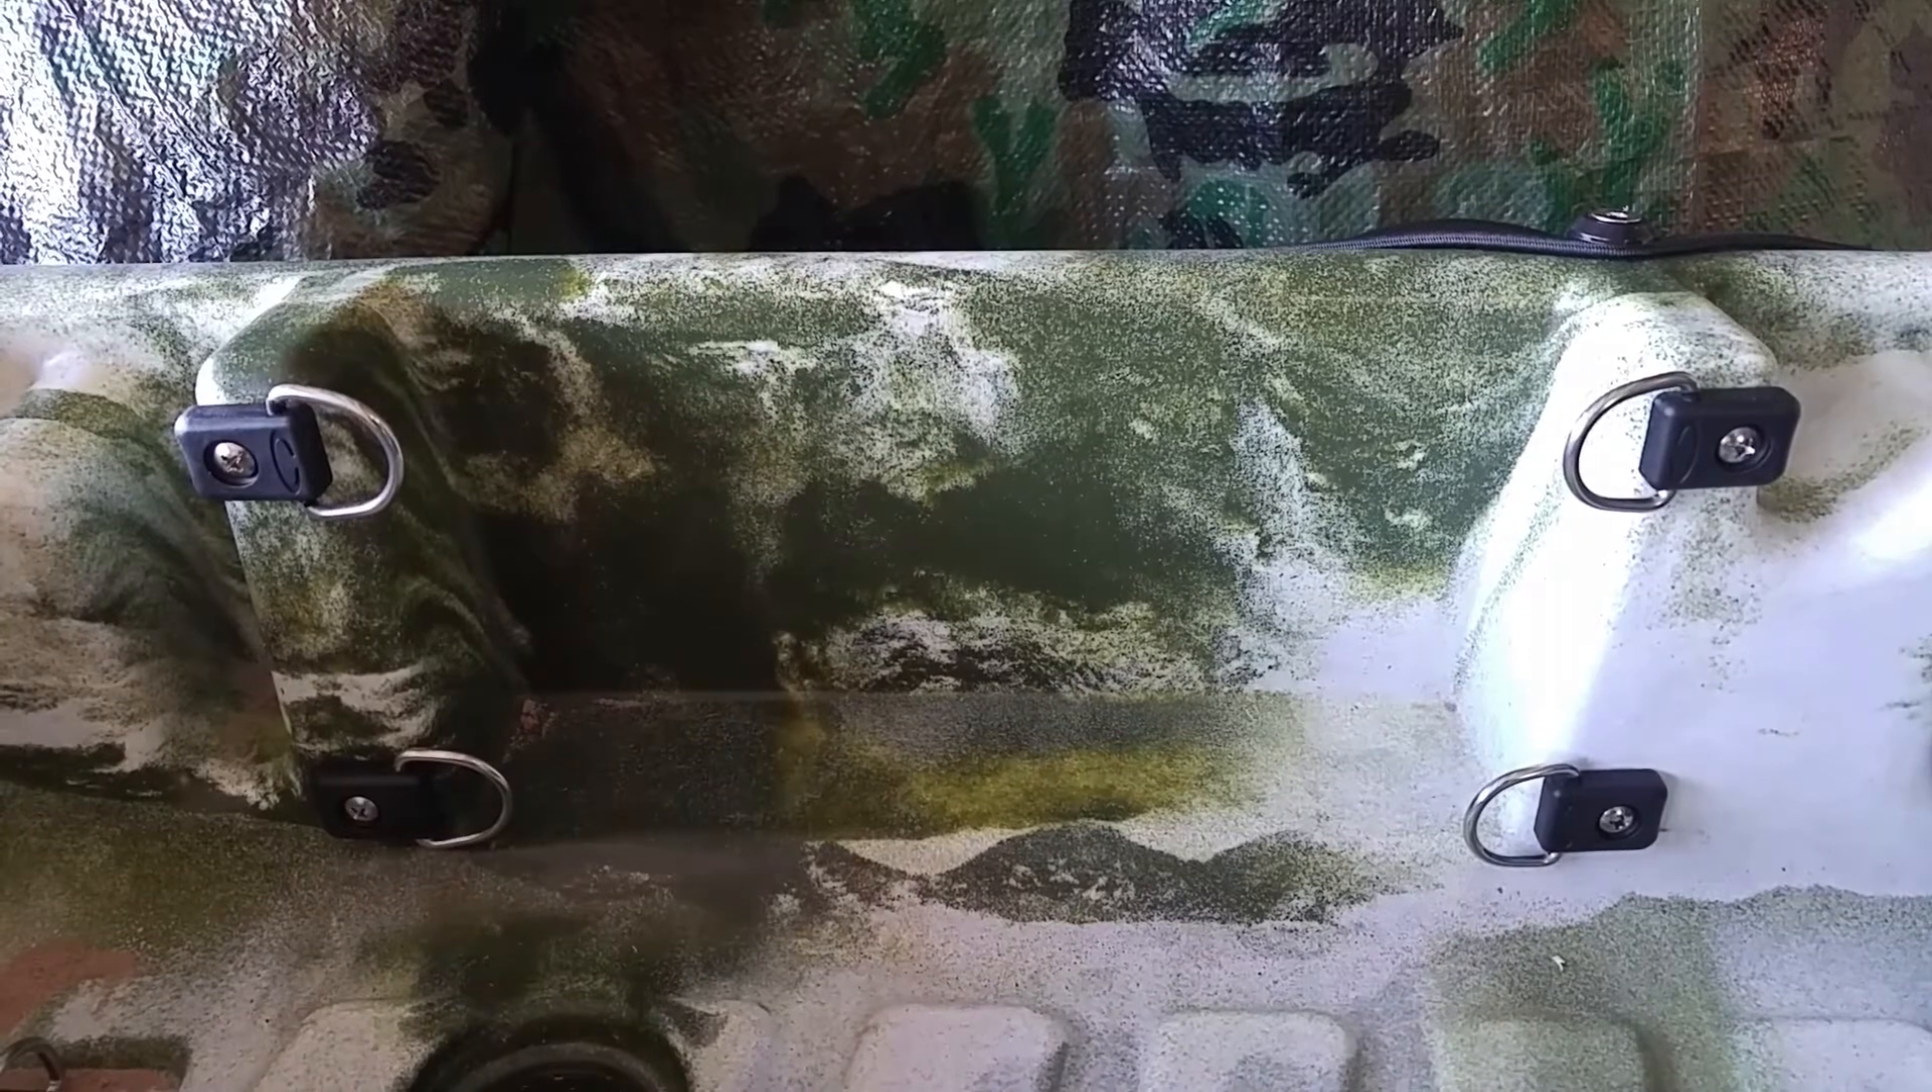All 4 D-rings are installed, so now I'll be threading the shock or bungee cord through them.